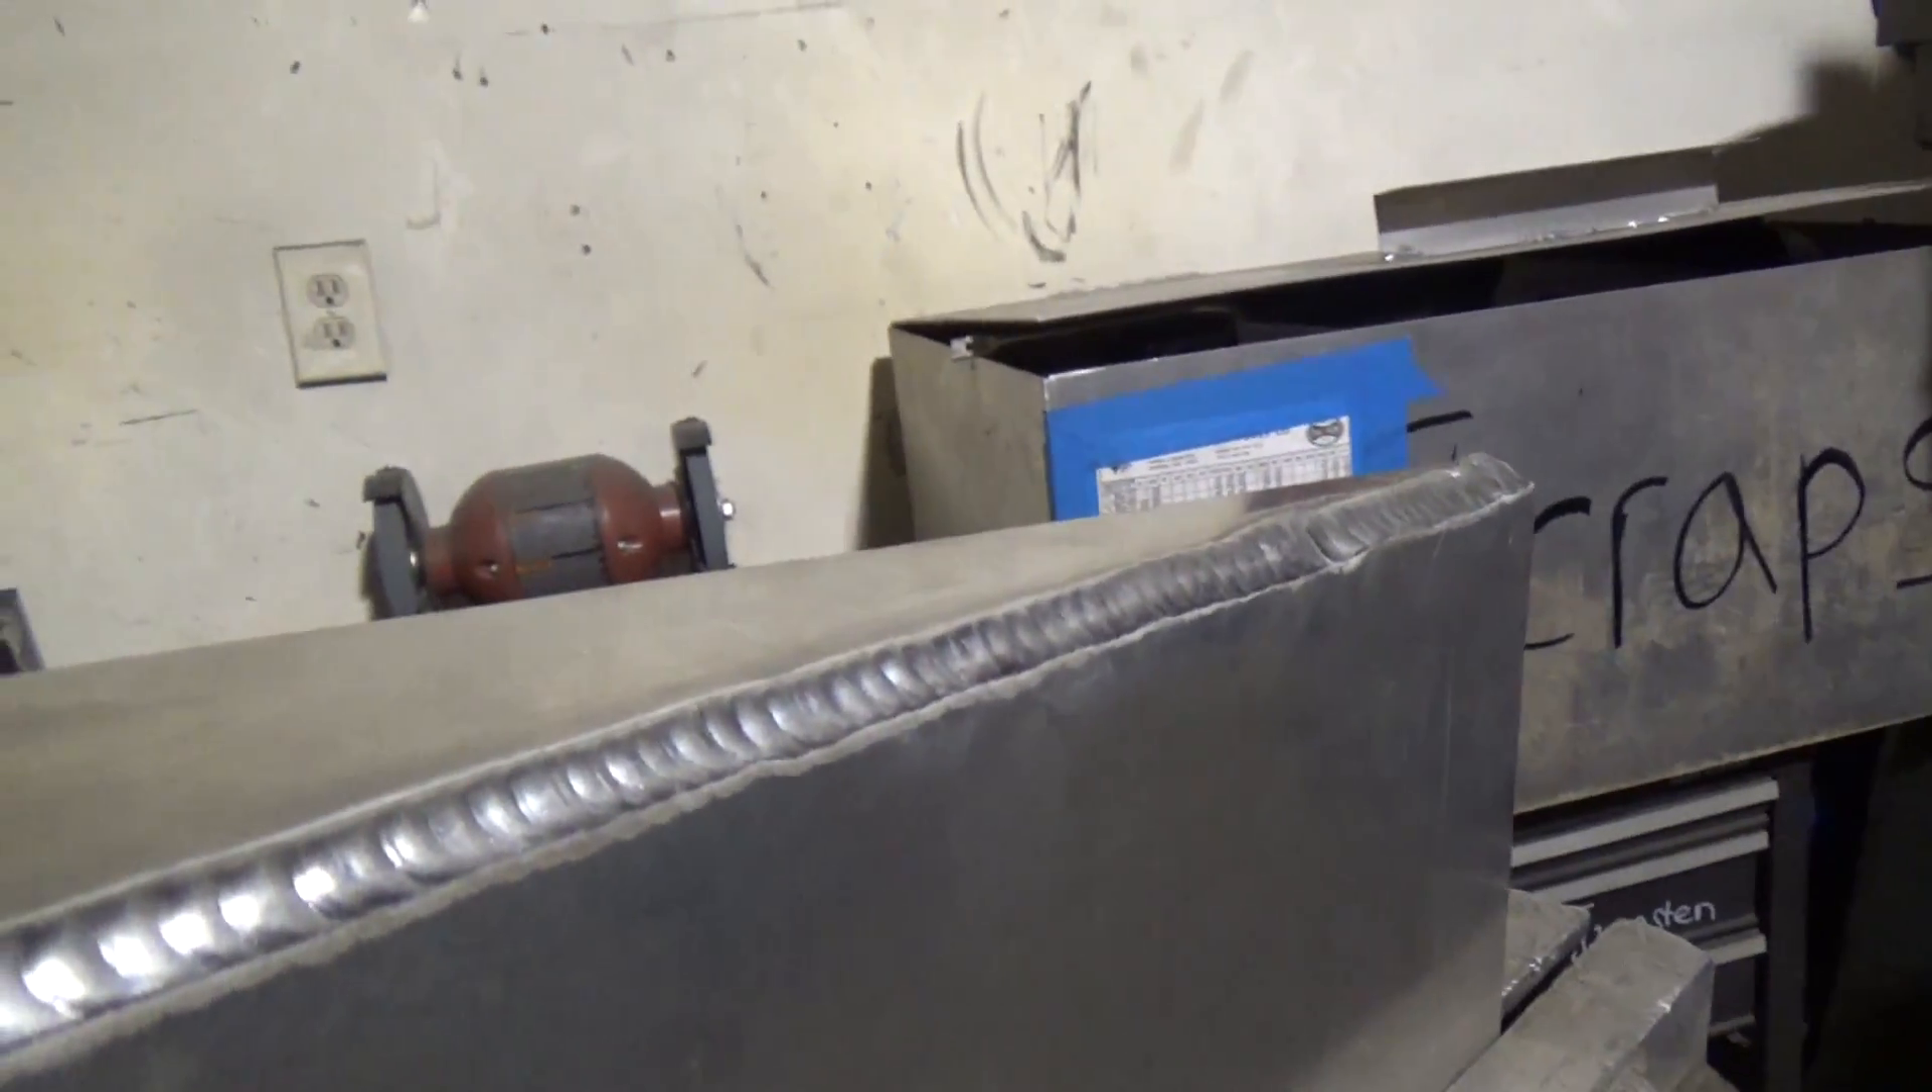I got the sump part up here that's all welded up.